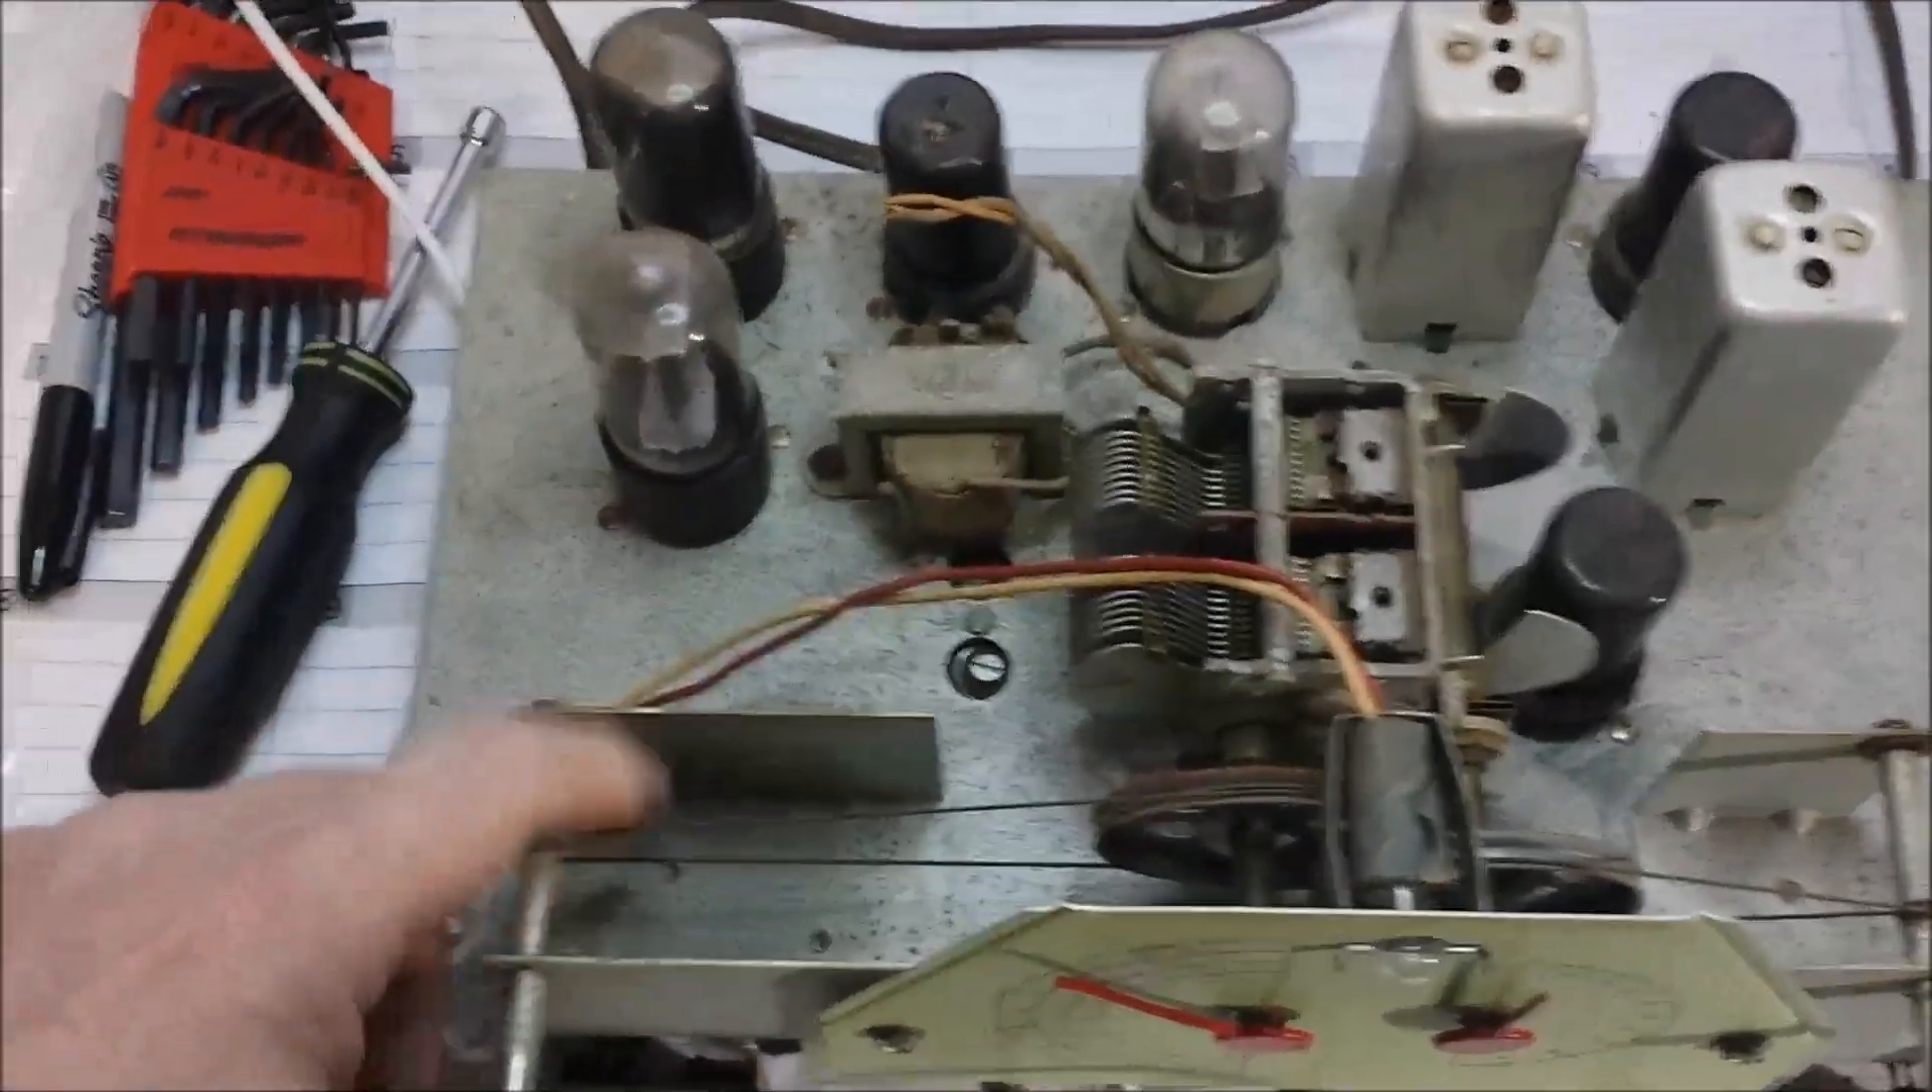We have the chassis out of the case.